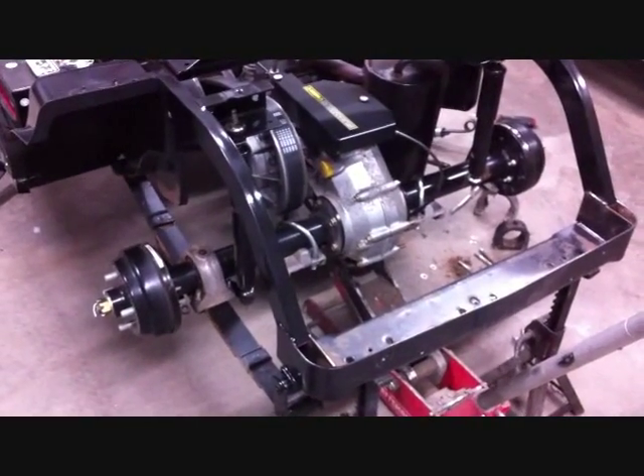We have the body off this car.